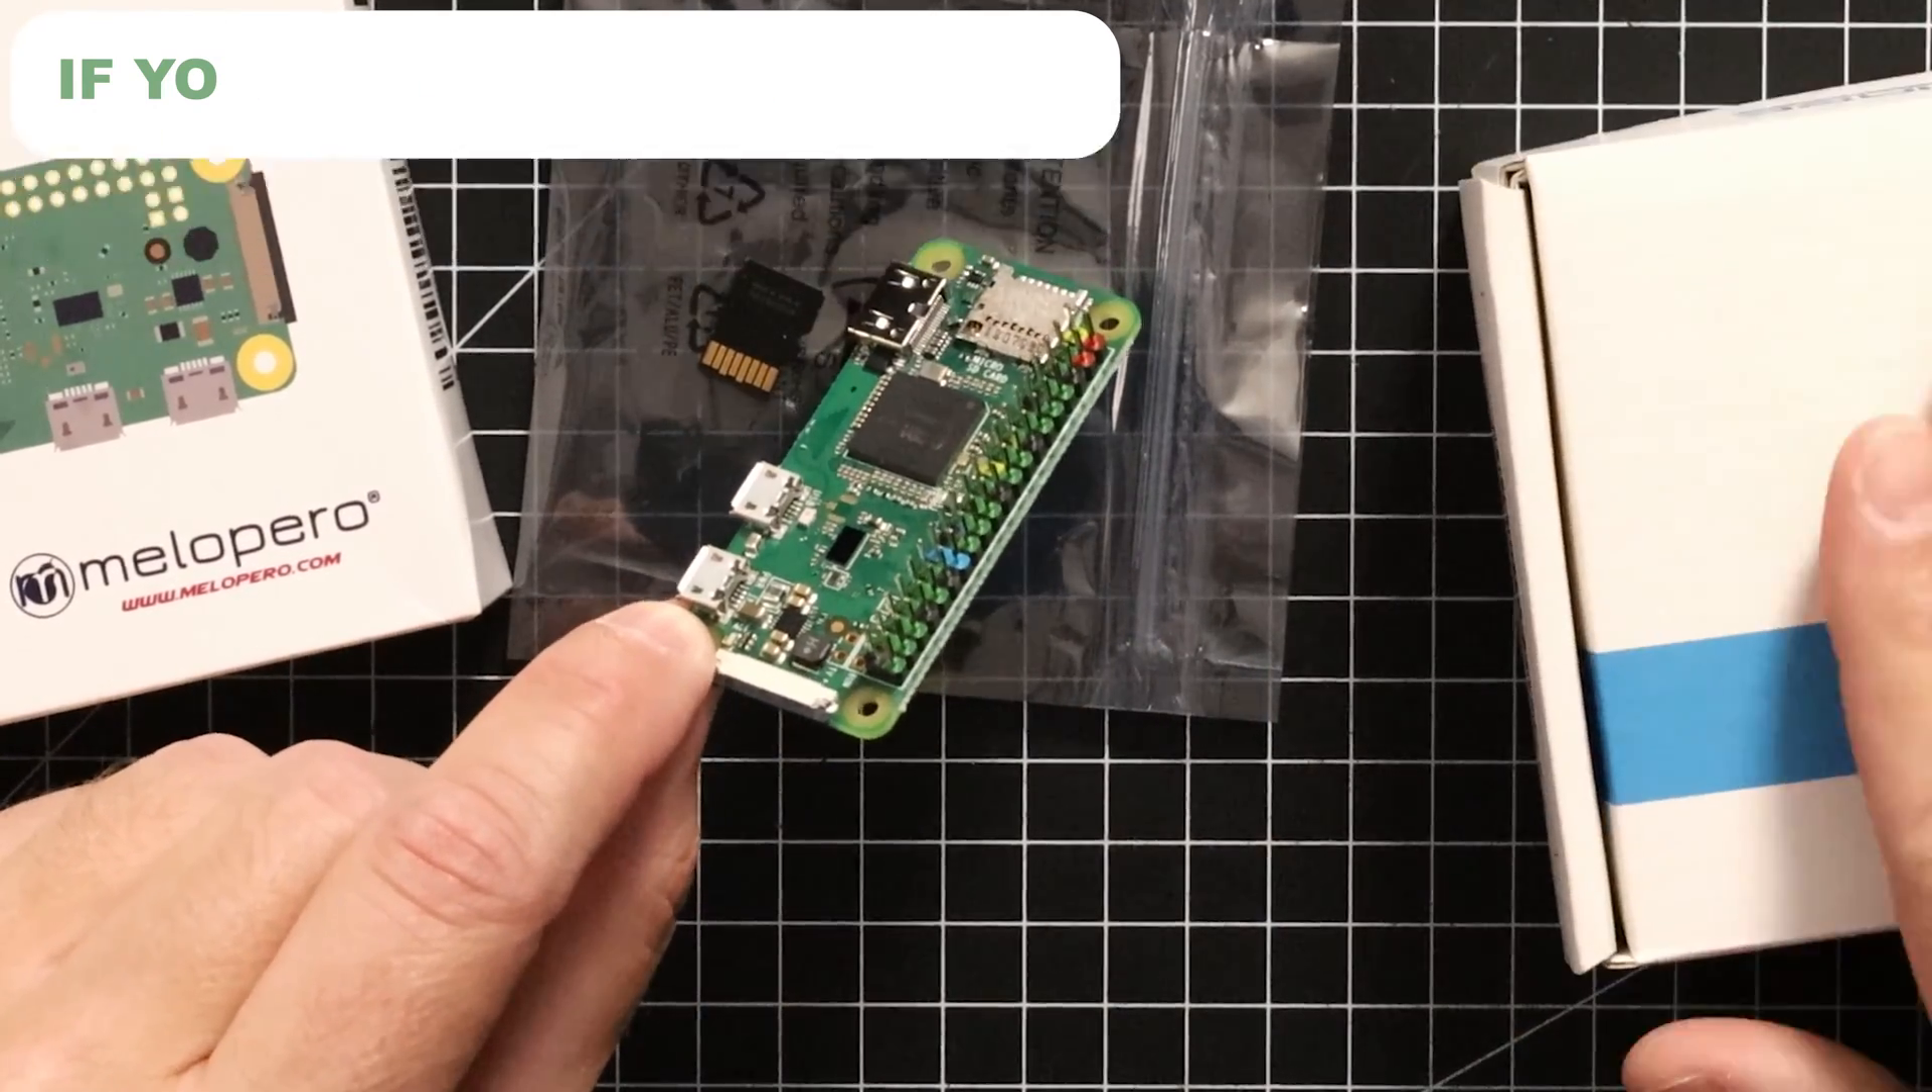These header pins you need to solder on. I already prepared that. I have soldered on these header pins here because this is required to connect the Raspberry Pi Zero W to the GamePi.